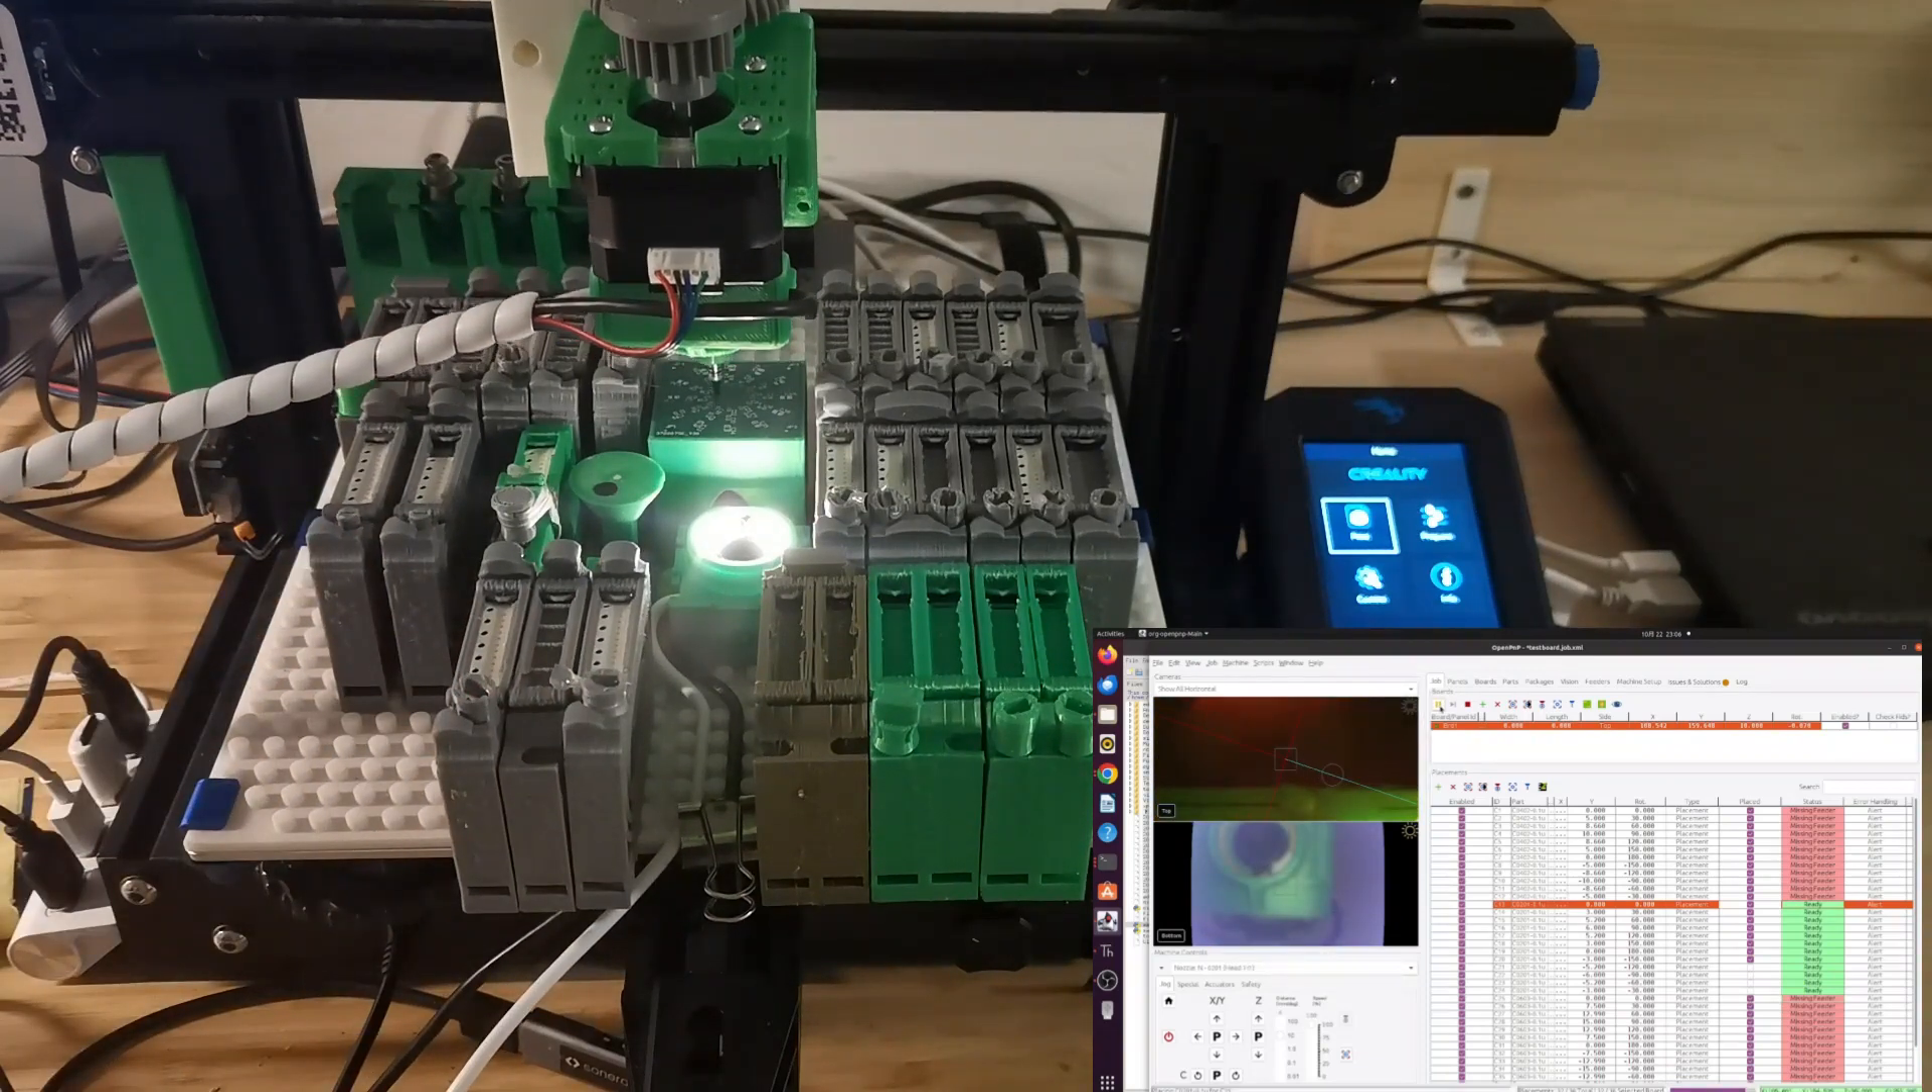And you can see I've already mounted like more than 30 feeders here.